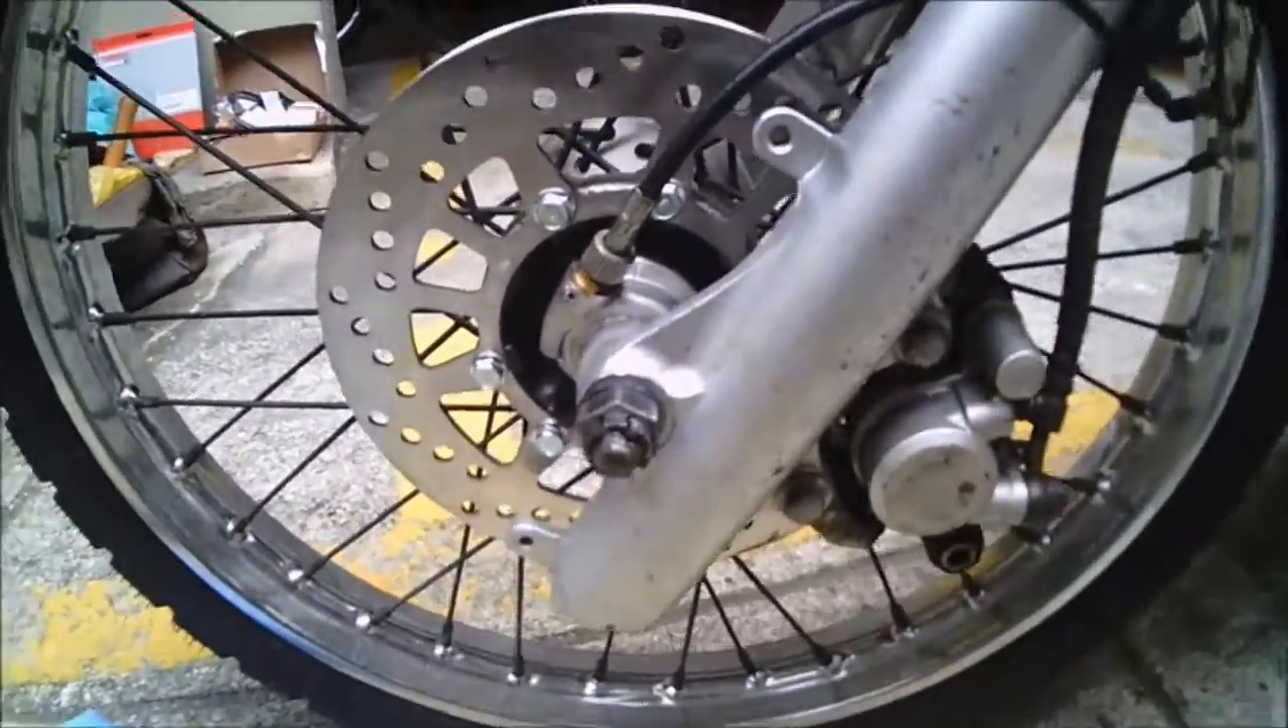O disco já está no lugar com os parafusinhos novos.